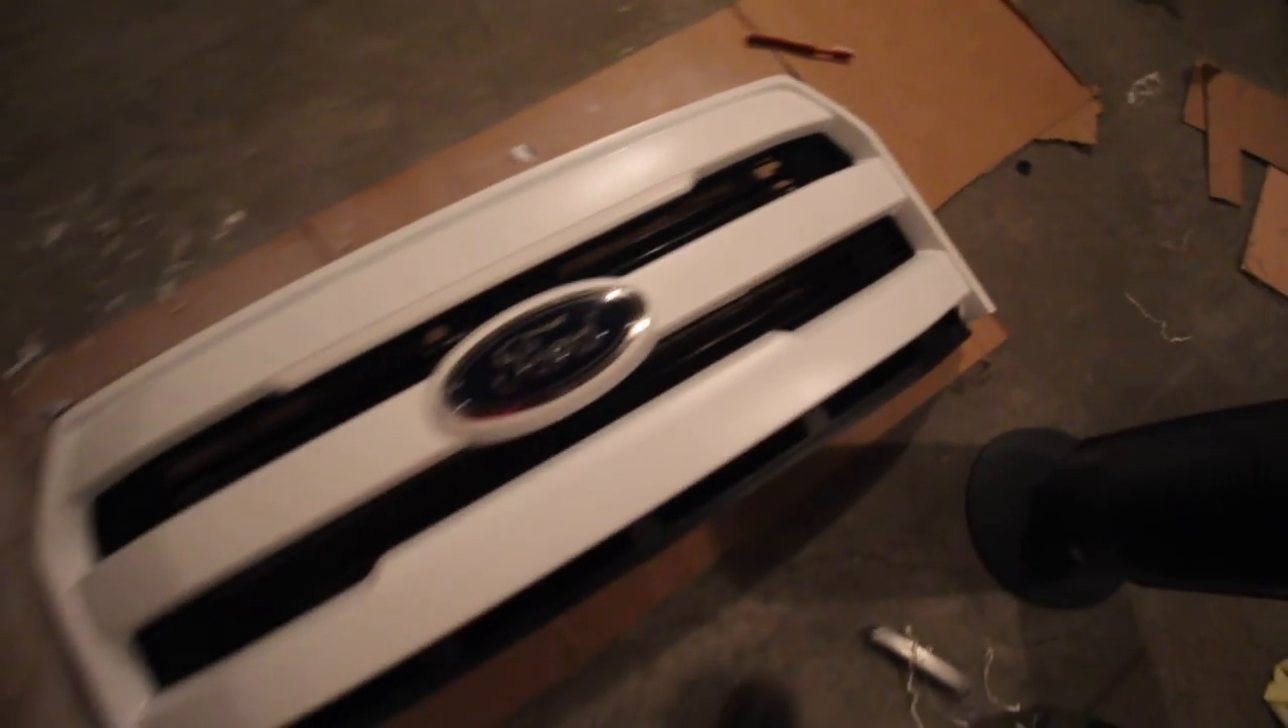So i got the grill taken out.